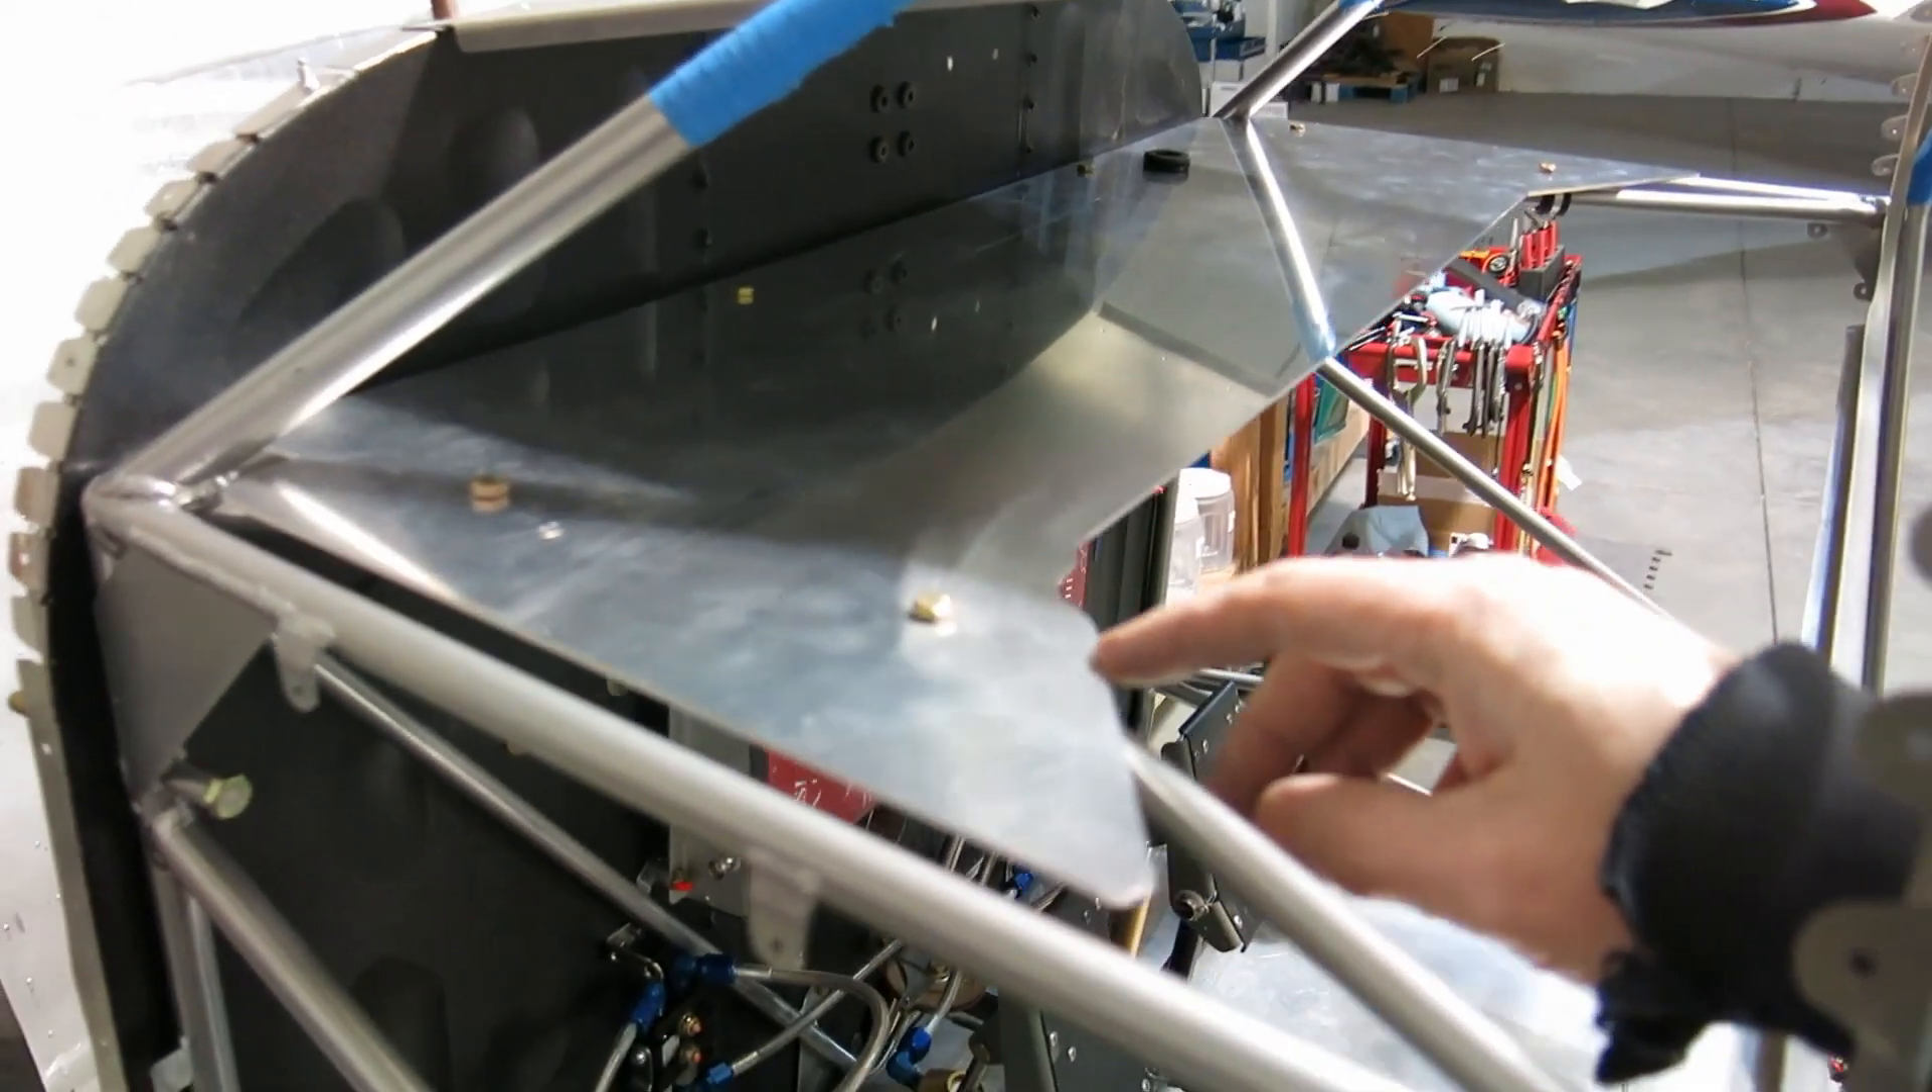I did have to, we've got our, you can see we've got our shelf fit up. It's not screwed down or anything like that, but we've got everything in place.